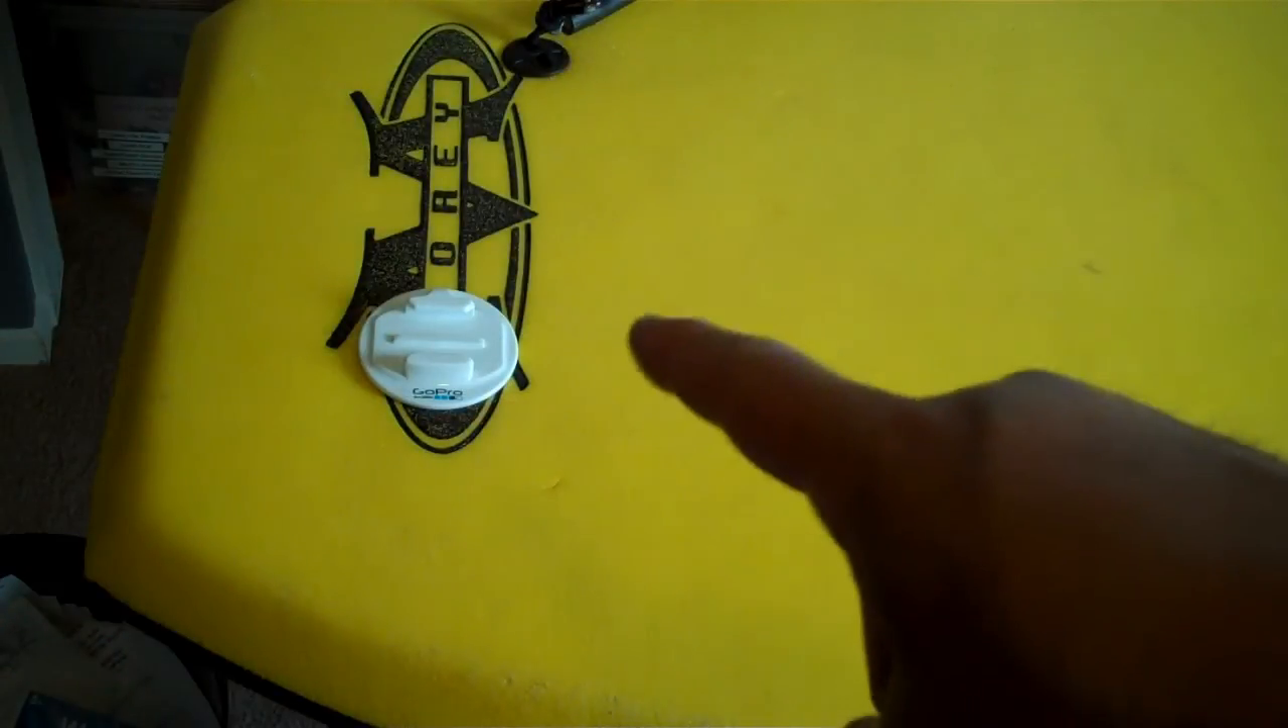Okay so success the bodyboard mount is in.